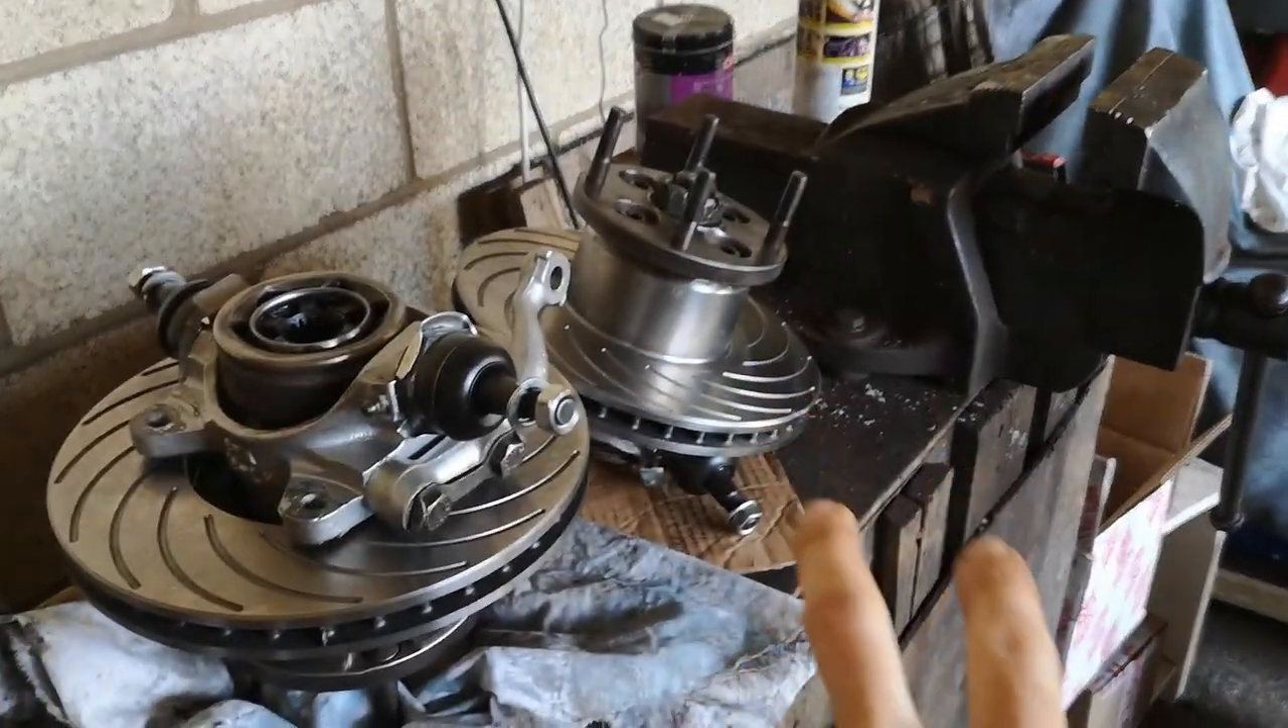So, that's our two hubs all built up, ready to go.